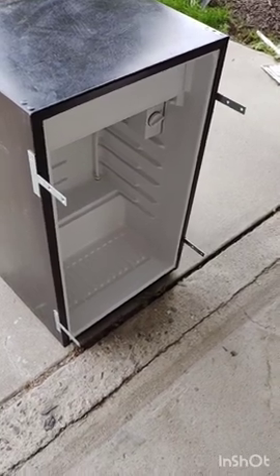Okay, you can see I've got the brackets on and I used screws and just a touch of Gorilla Glue.